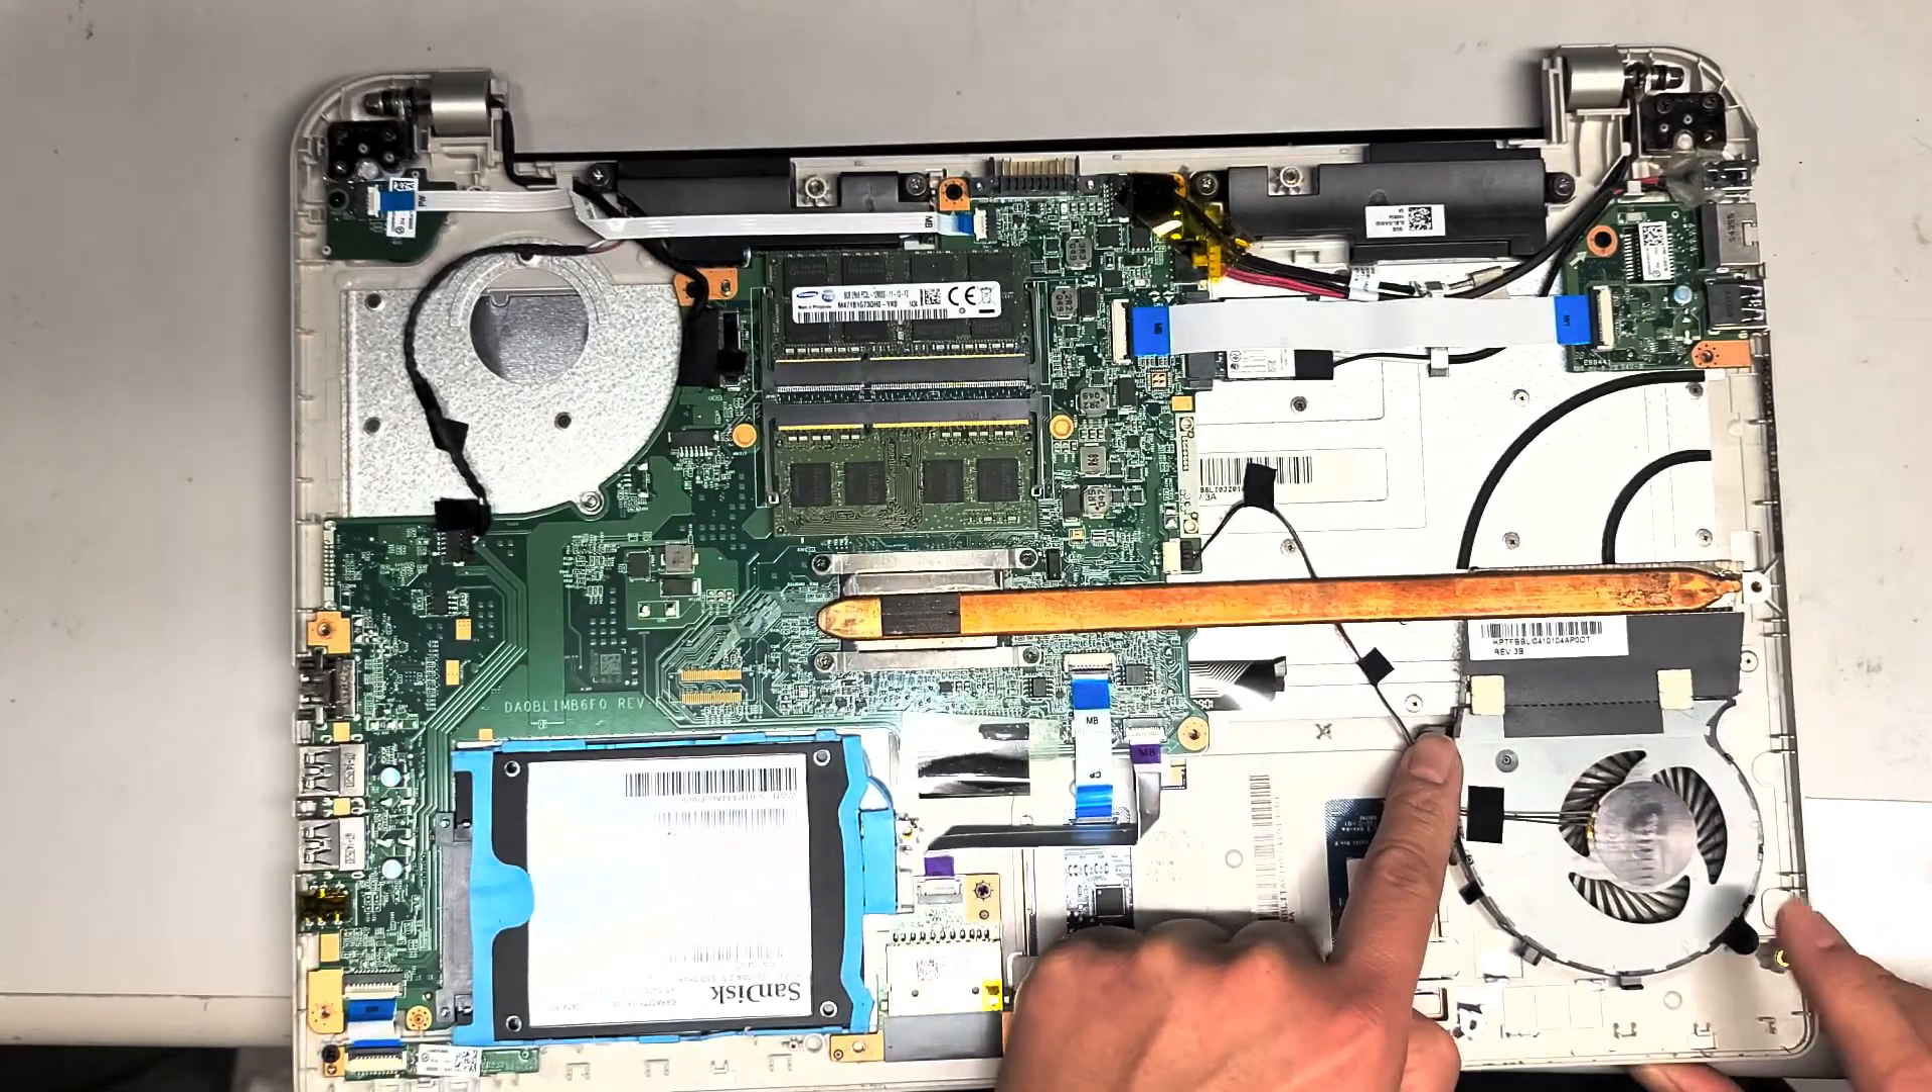So you got the cover off.